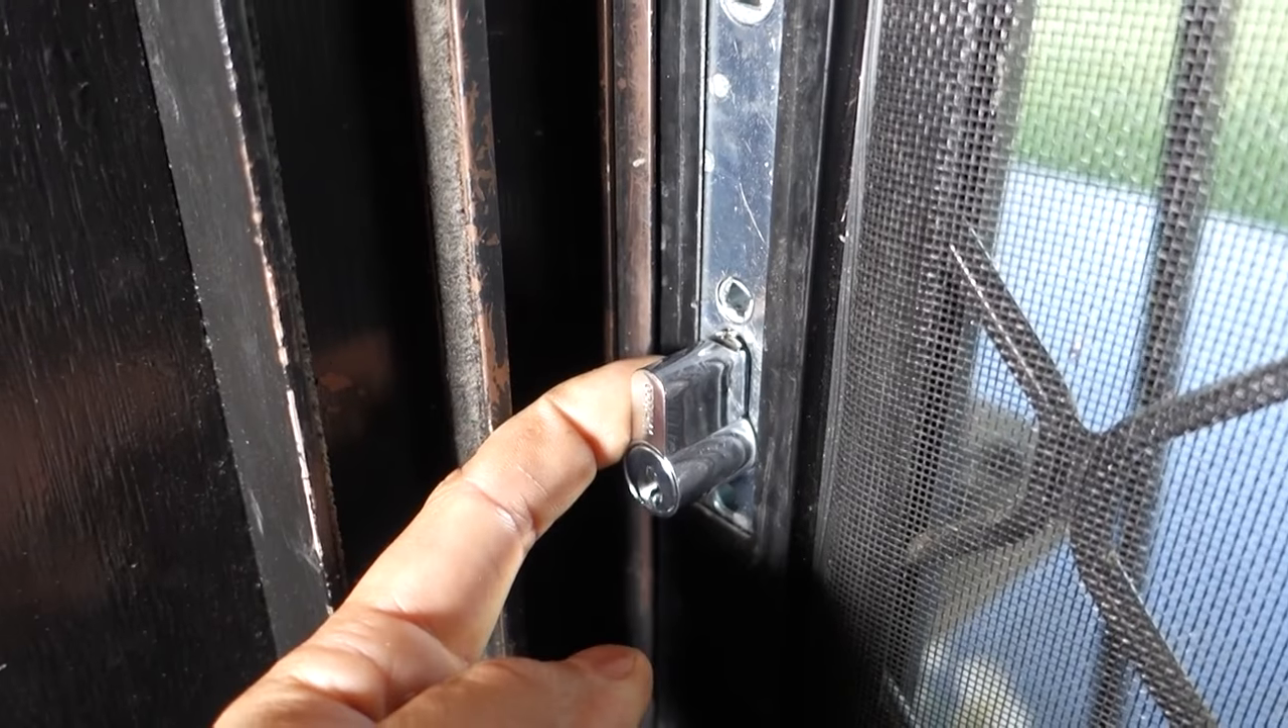So if we have a look now, we've got full access to the Euro Cylinder. It's still fixed.